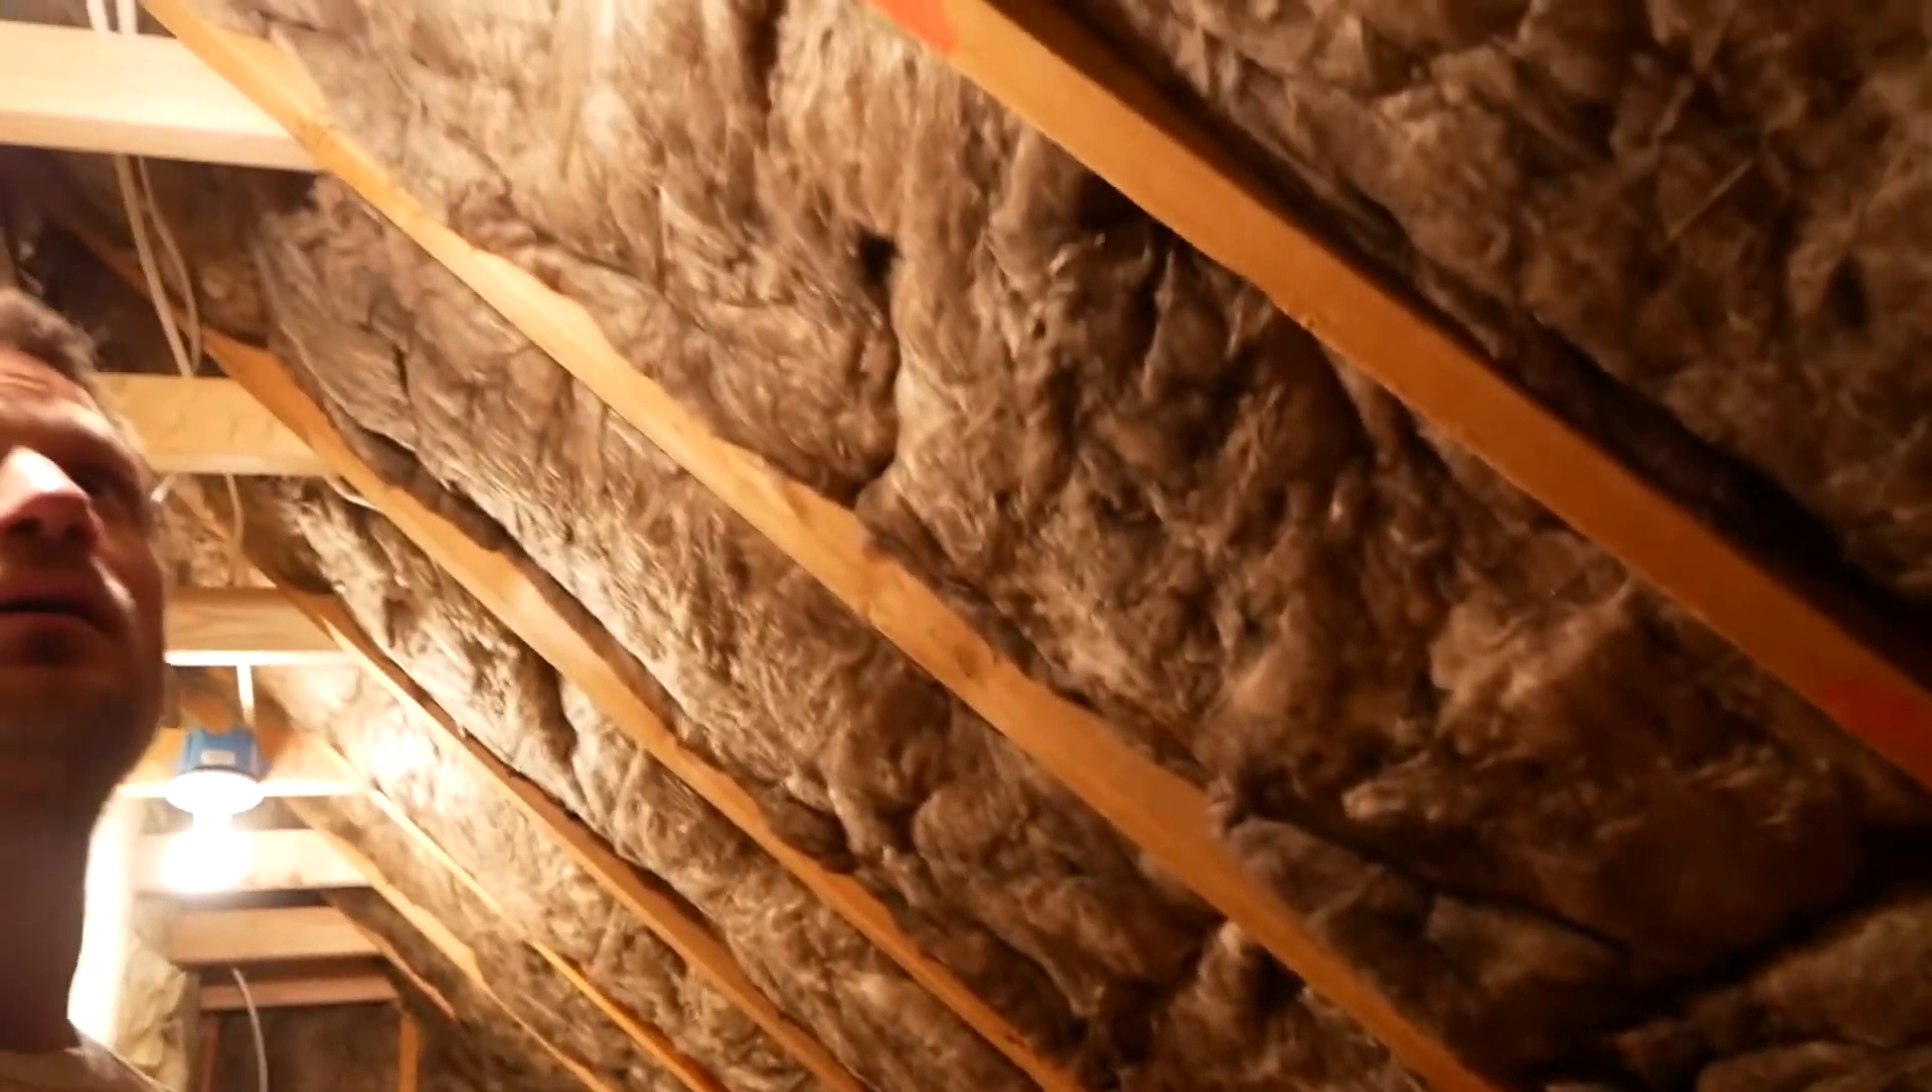This closet is also all insulated.